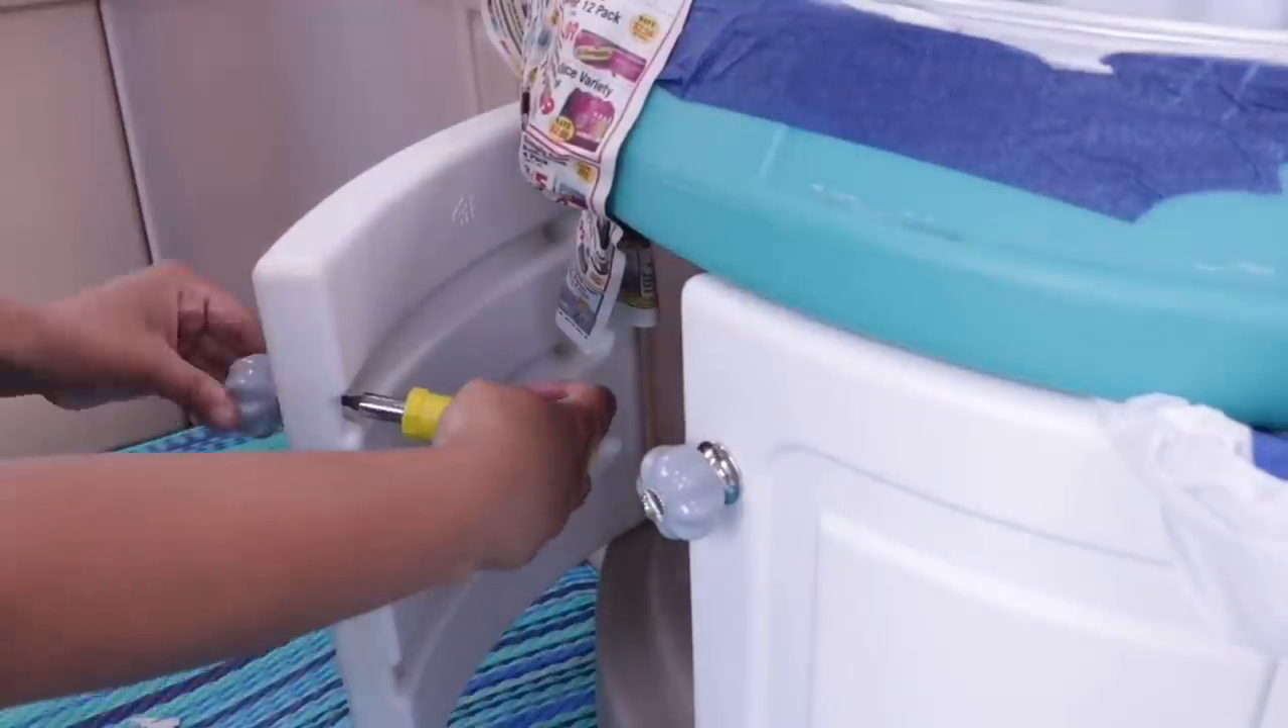So now I'm going to add these cute little knobs, which I got at Walmart, and they fit perfectly.